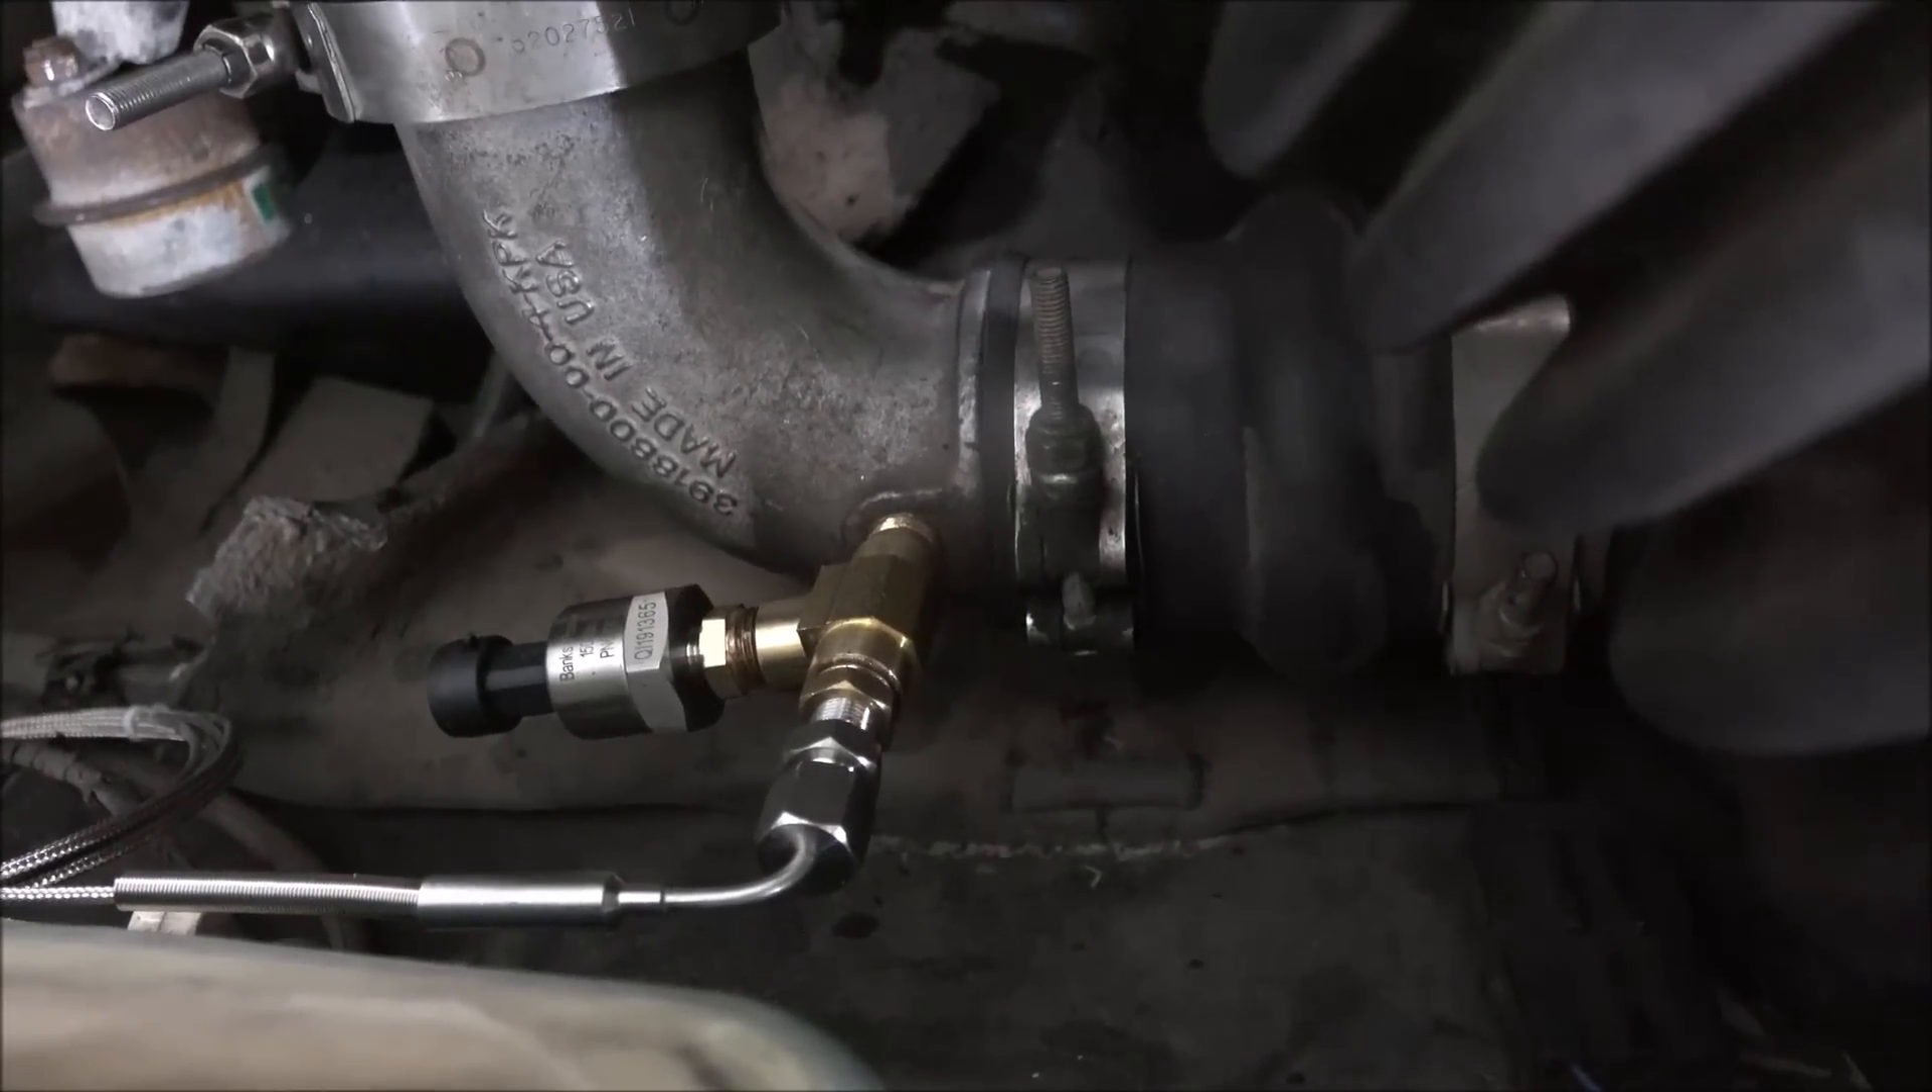Over here, I've got my elbow in with my EGT and pressure to read coming out of the turbocharger.